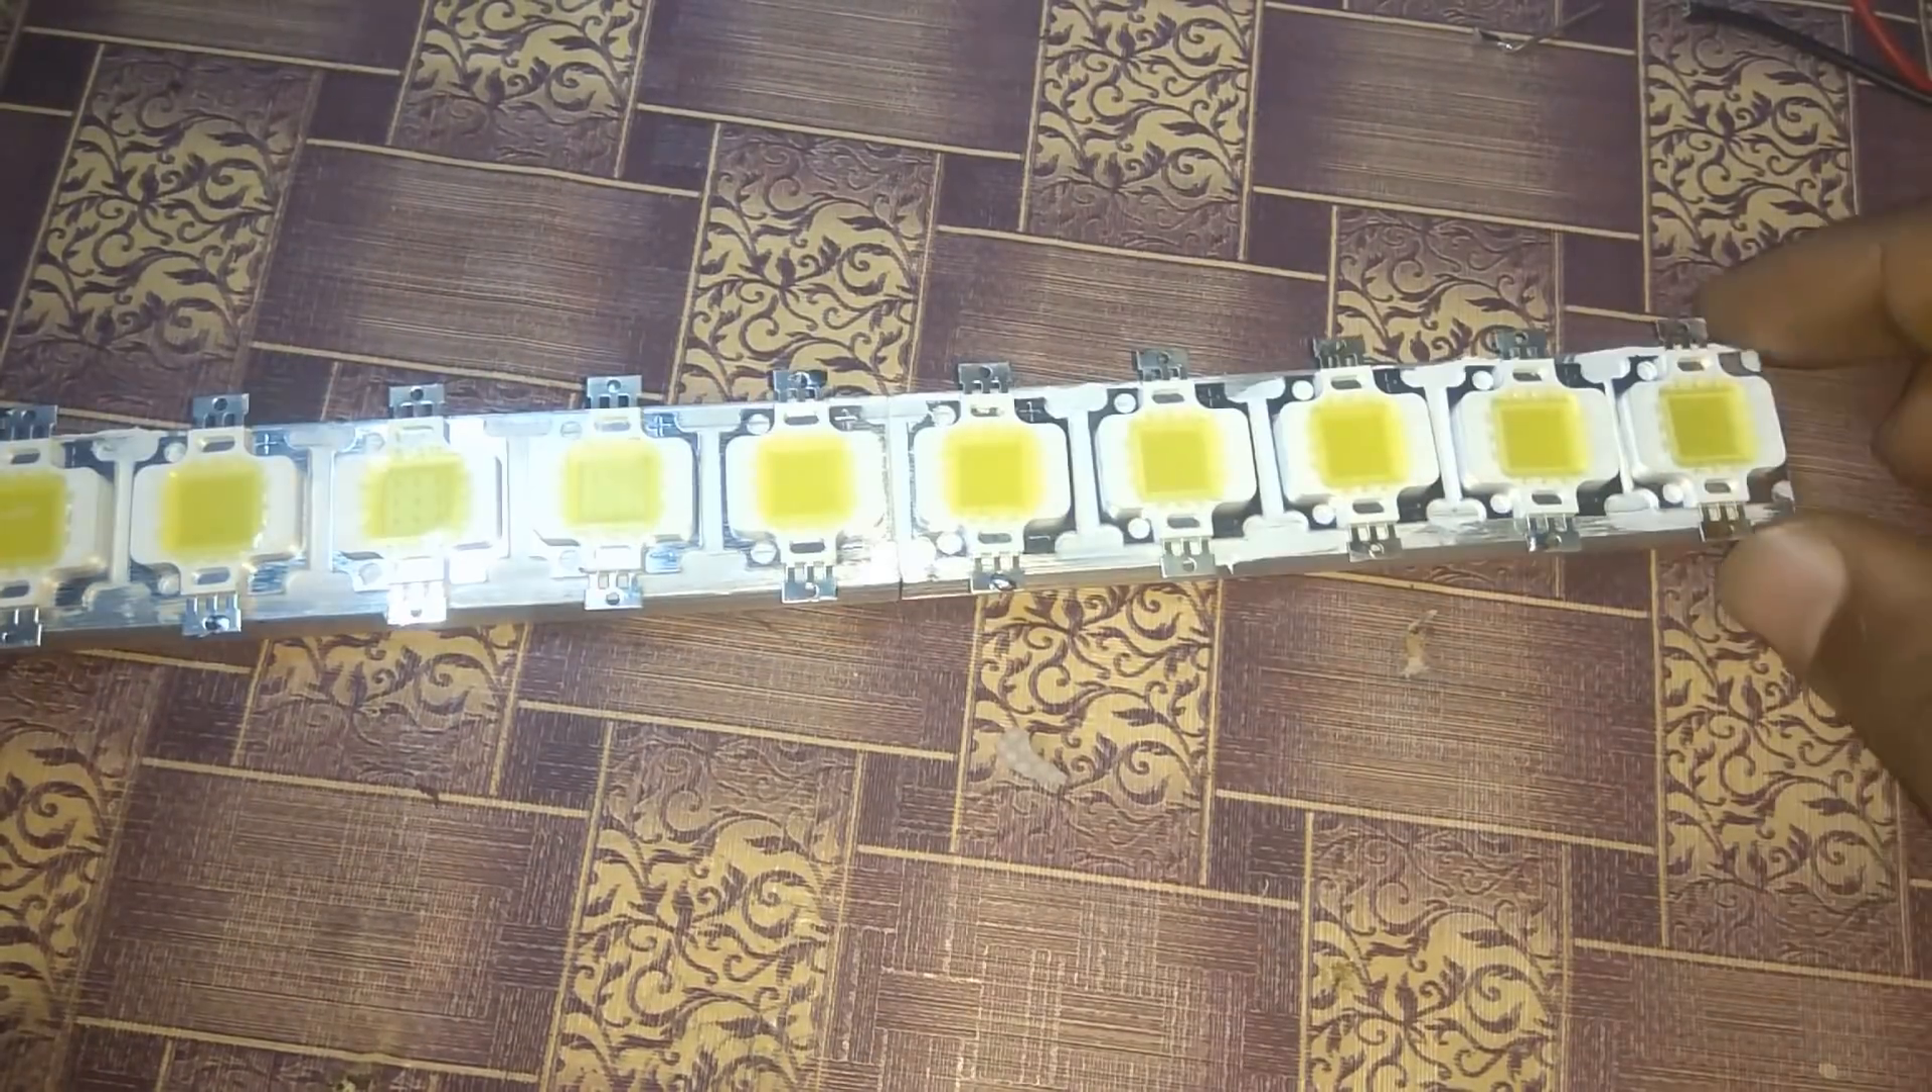The LED to the heat sink mounting is completed.